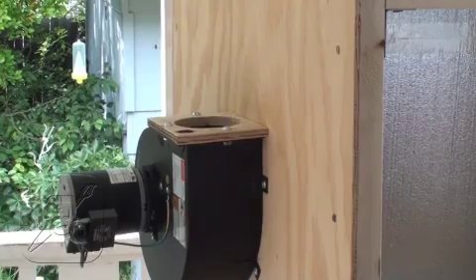And here you can see the exhaust hose mounting plate attached to the blower on the outside of the oven.